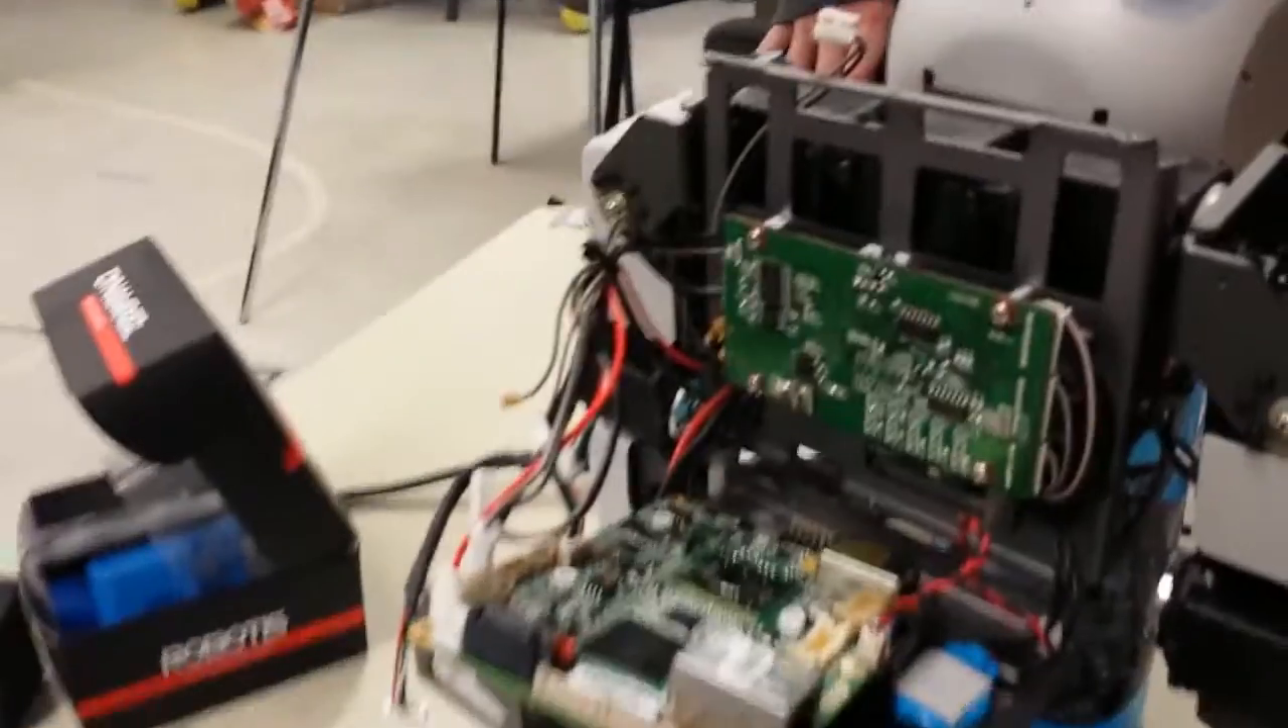You can see the torso is mostly opened up.